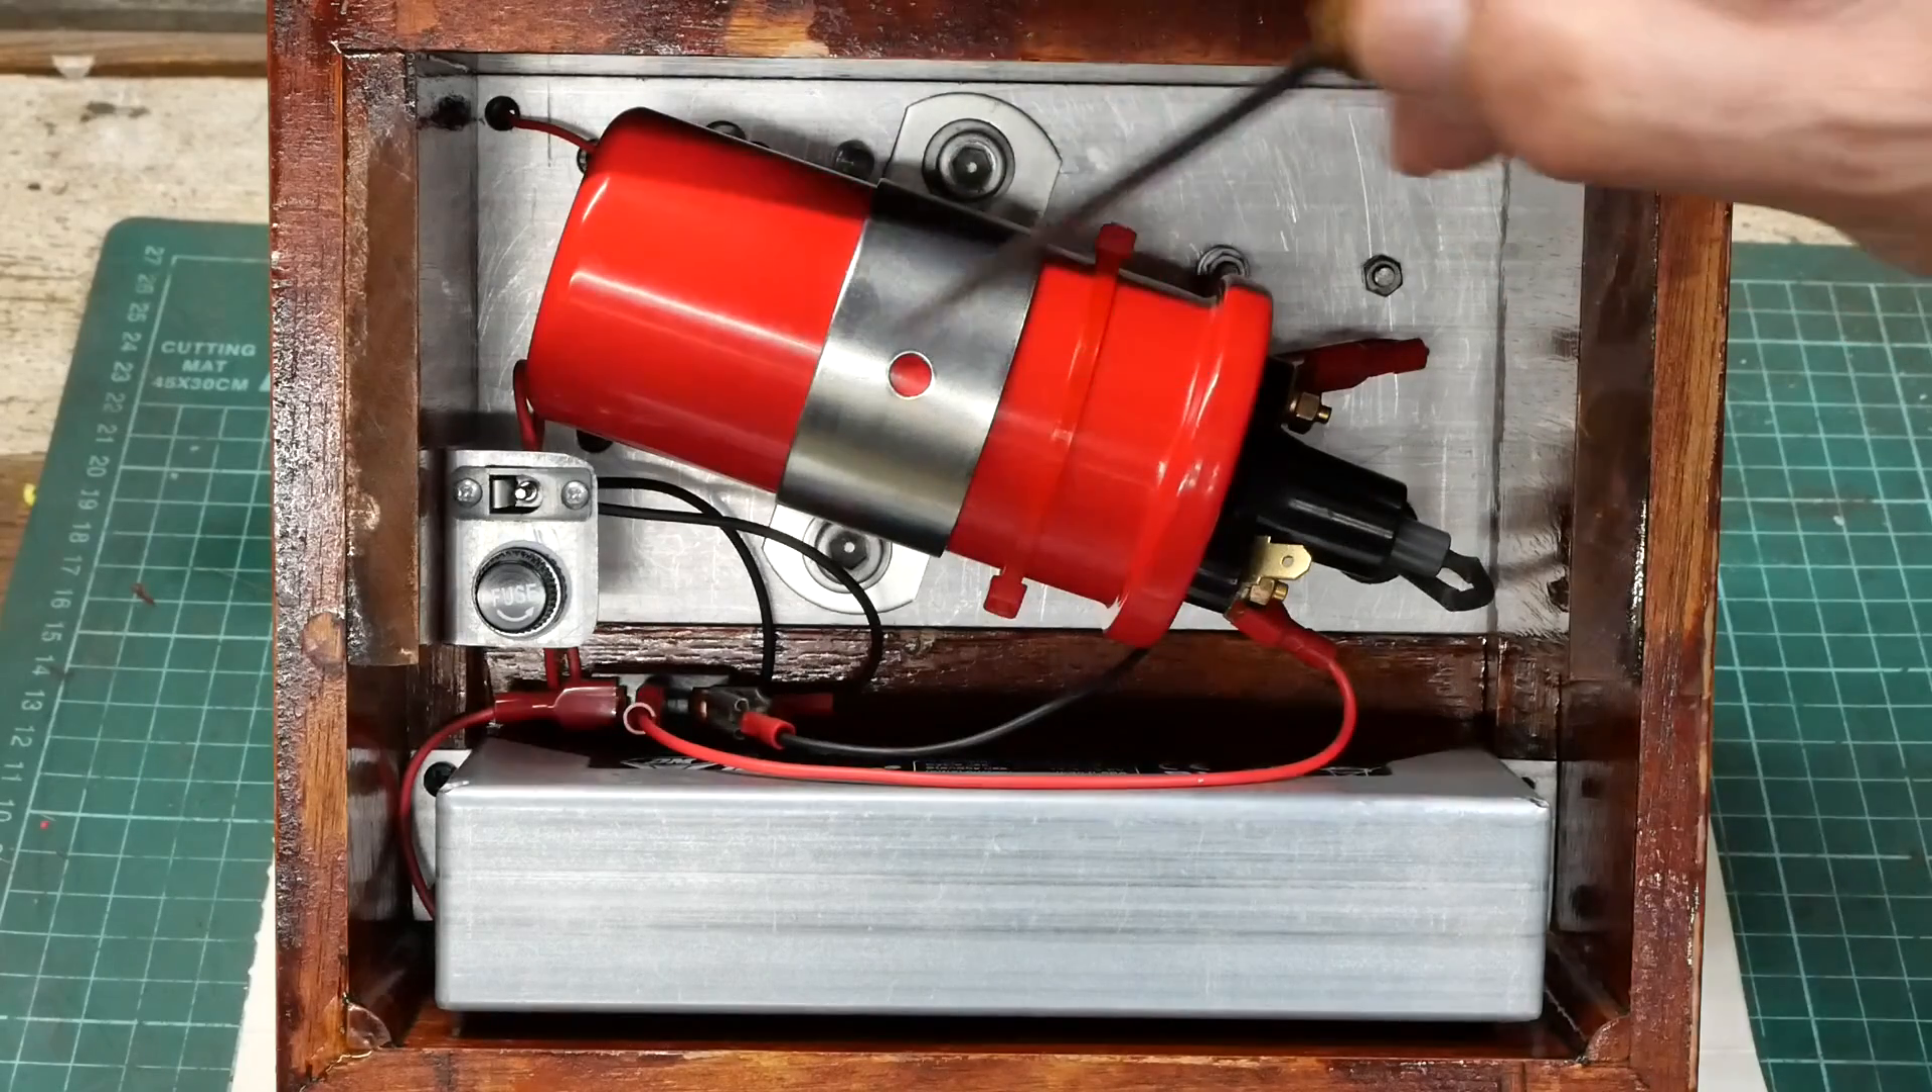Okay as you see. I've got all of the pieces installed in the underneath of the box now.